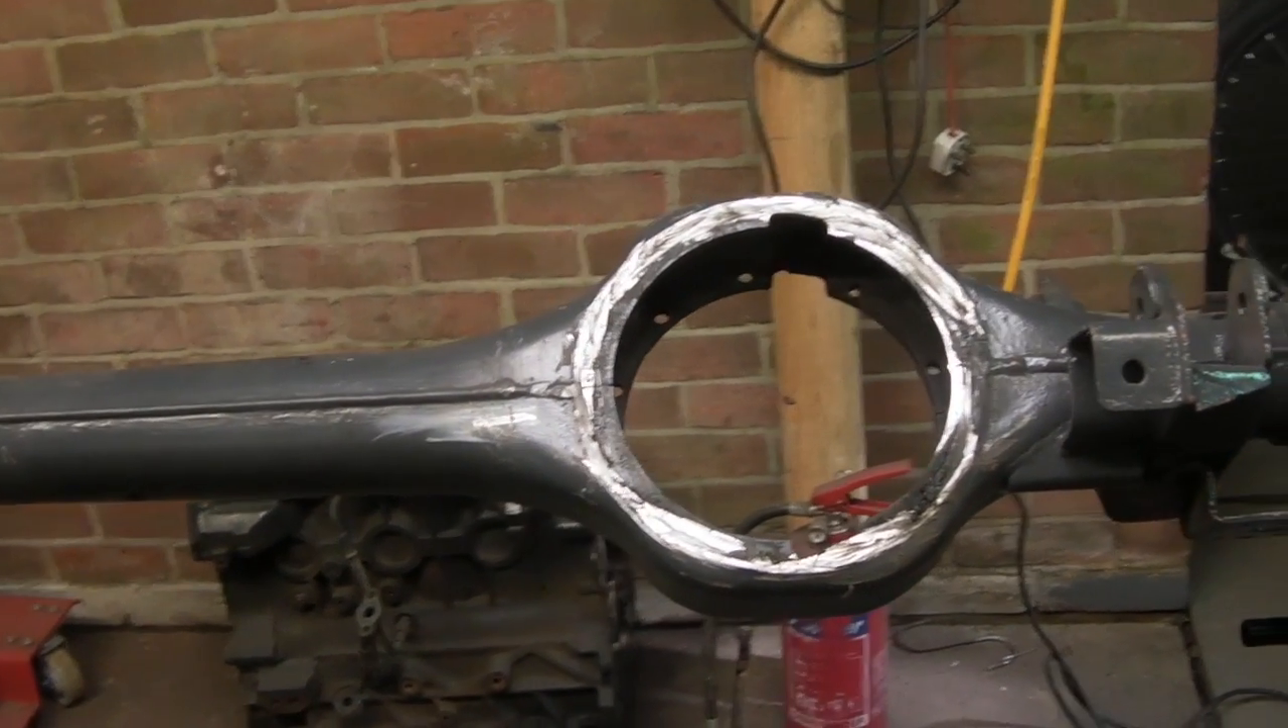The axle once the pan has been removed should look something like this which is the banjo part.